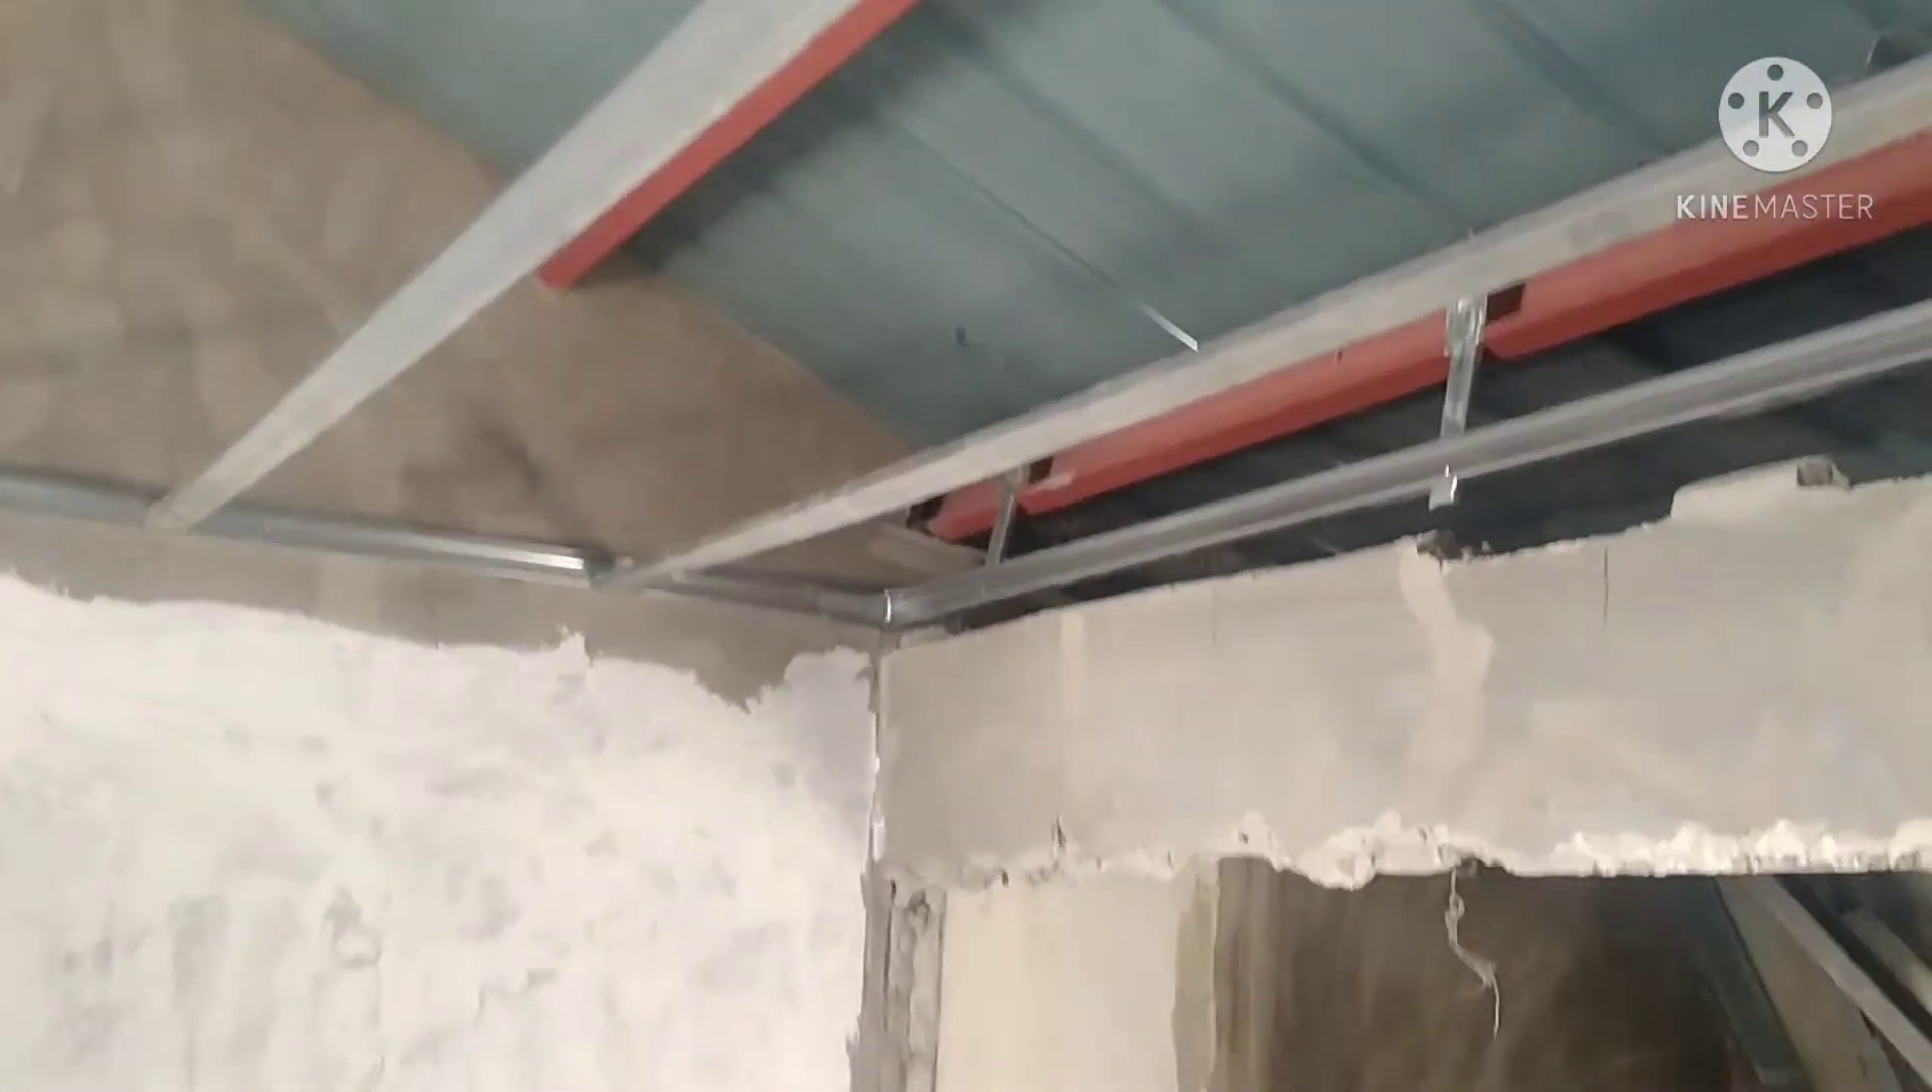At, eto na set up na nila na maayos yung metal studs dito sa taas.